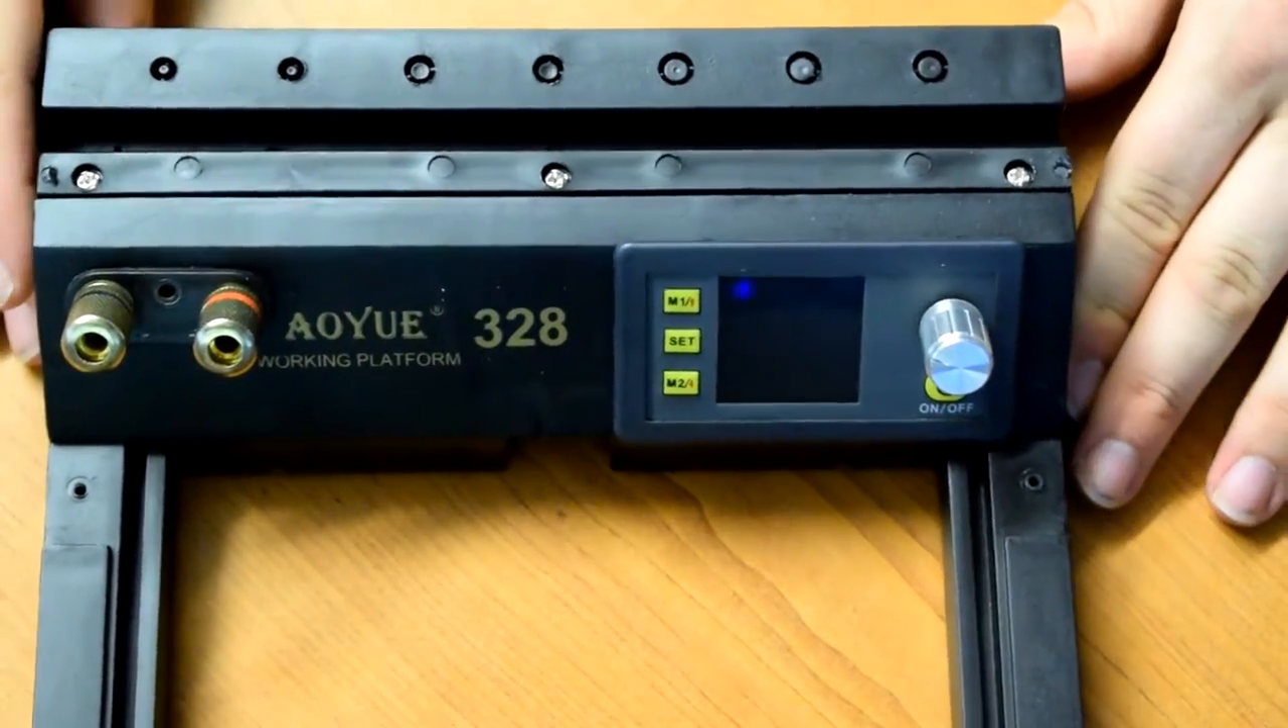So we've got our binding posts in there.